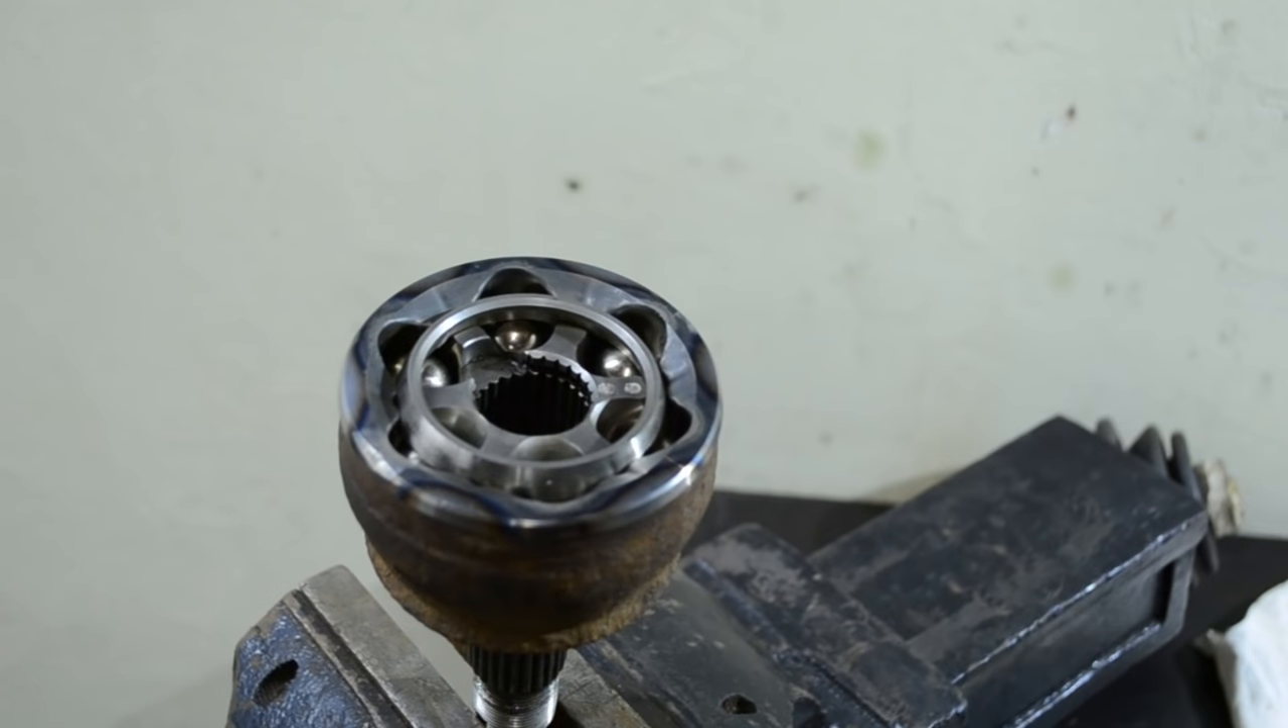Вот и все. Наш шрус собран.